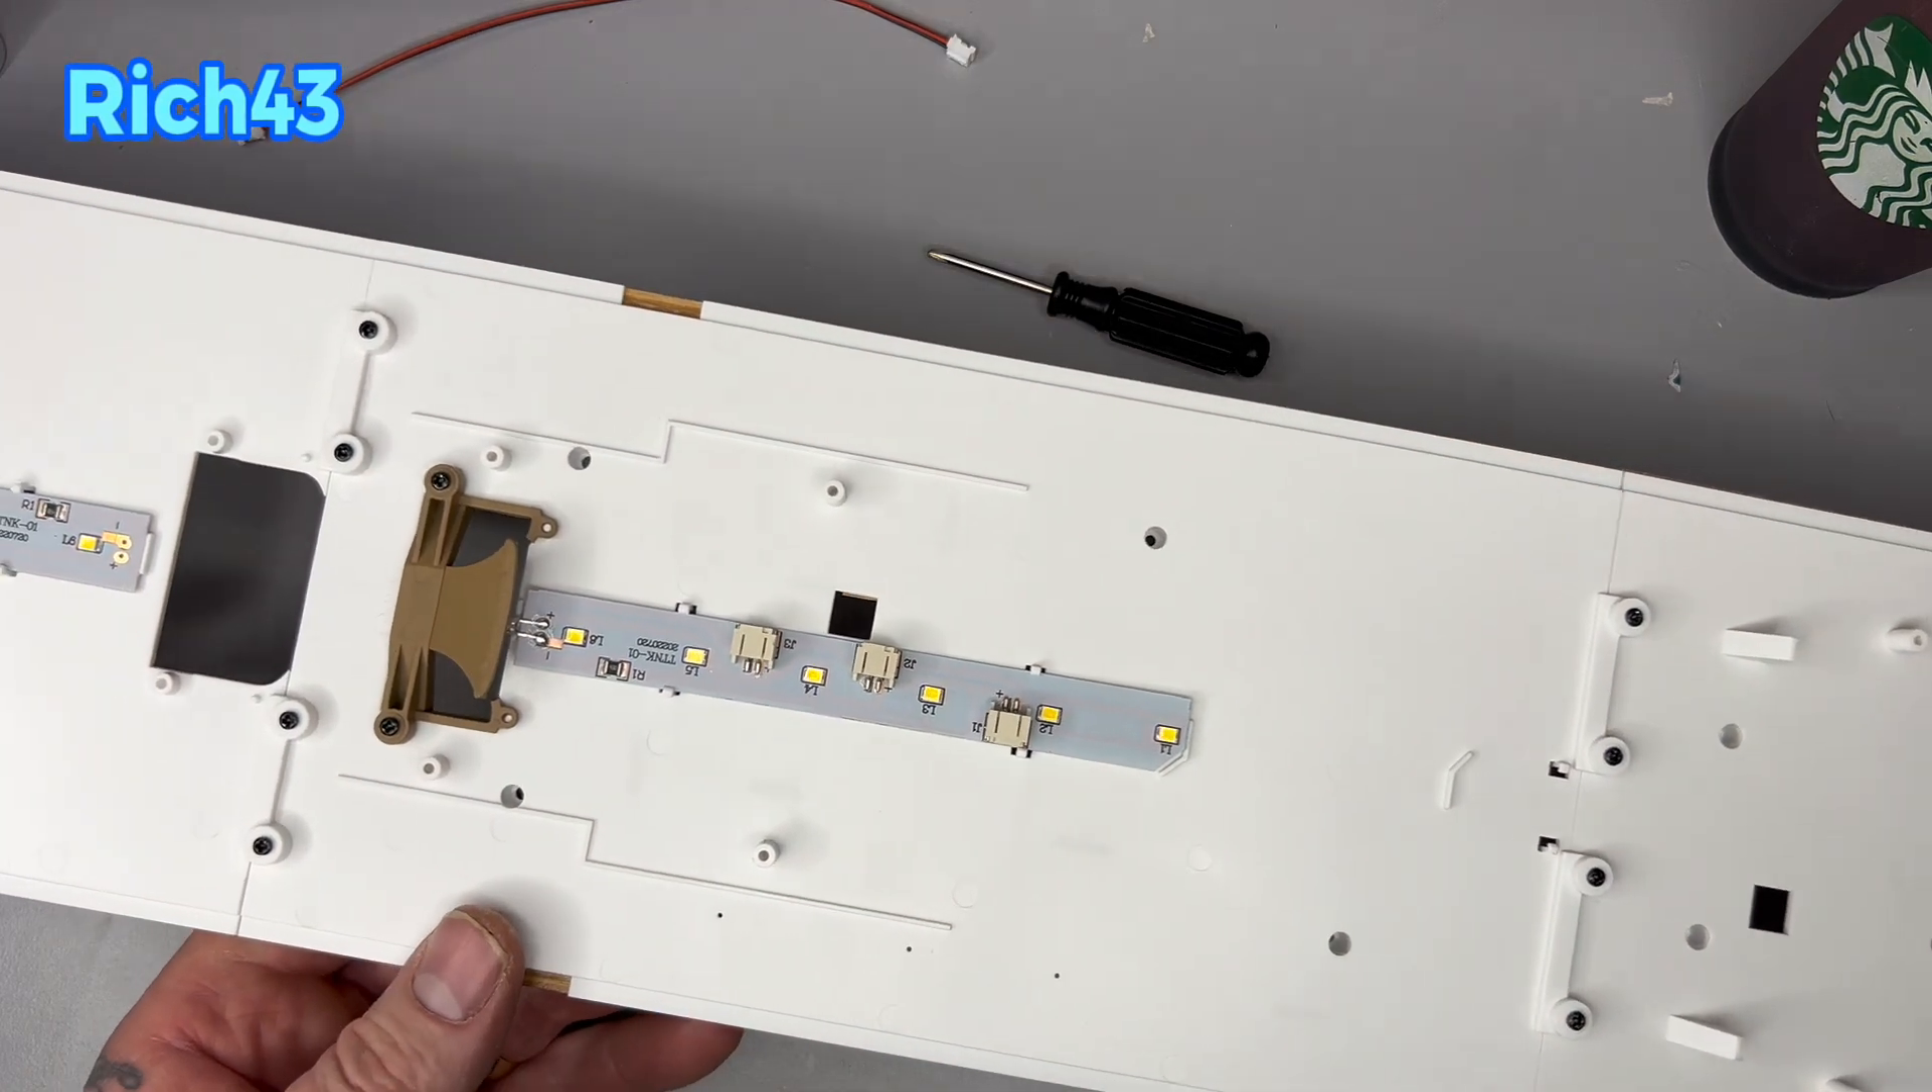There you have your led strip fitted to the bottom of the deck the promenade deck.